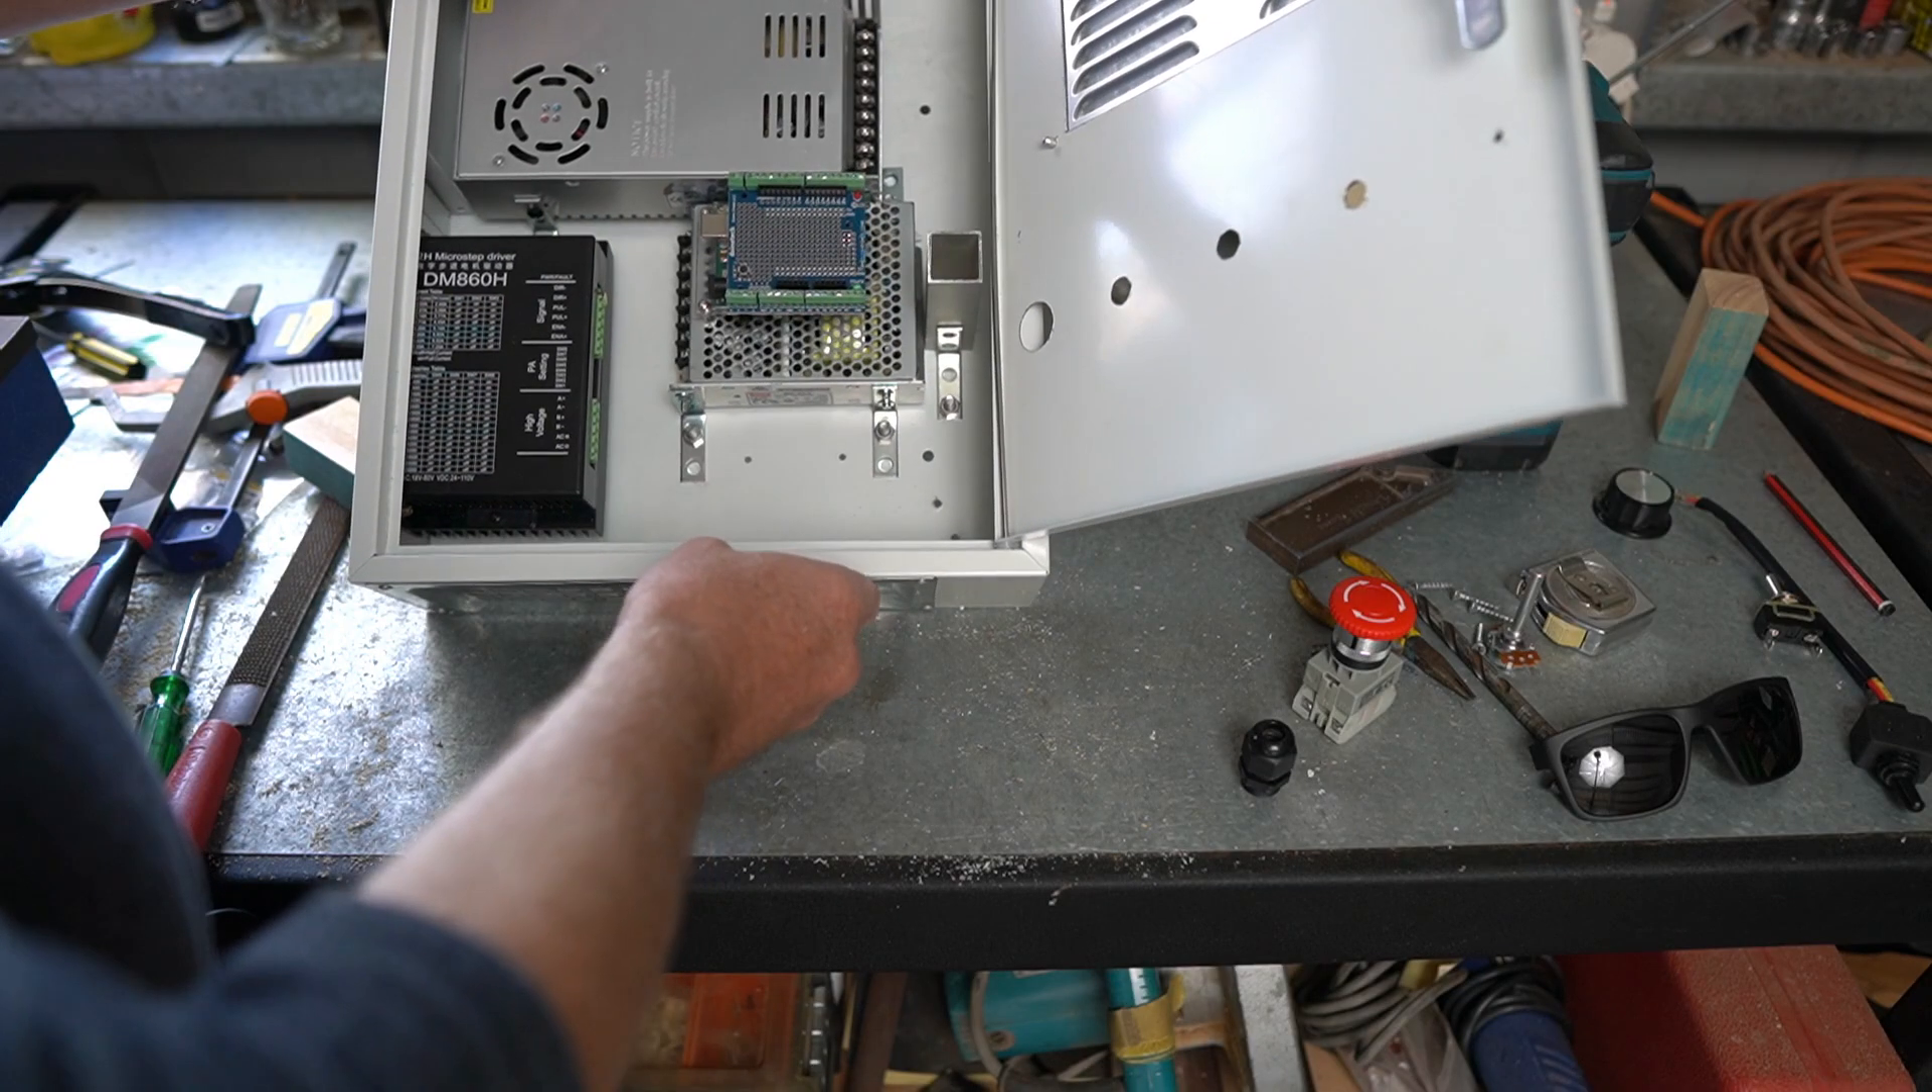Okay so that's the power supply and the Arduino mounted and as you can see I've got much better access to cable this all up.